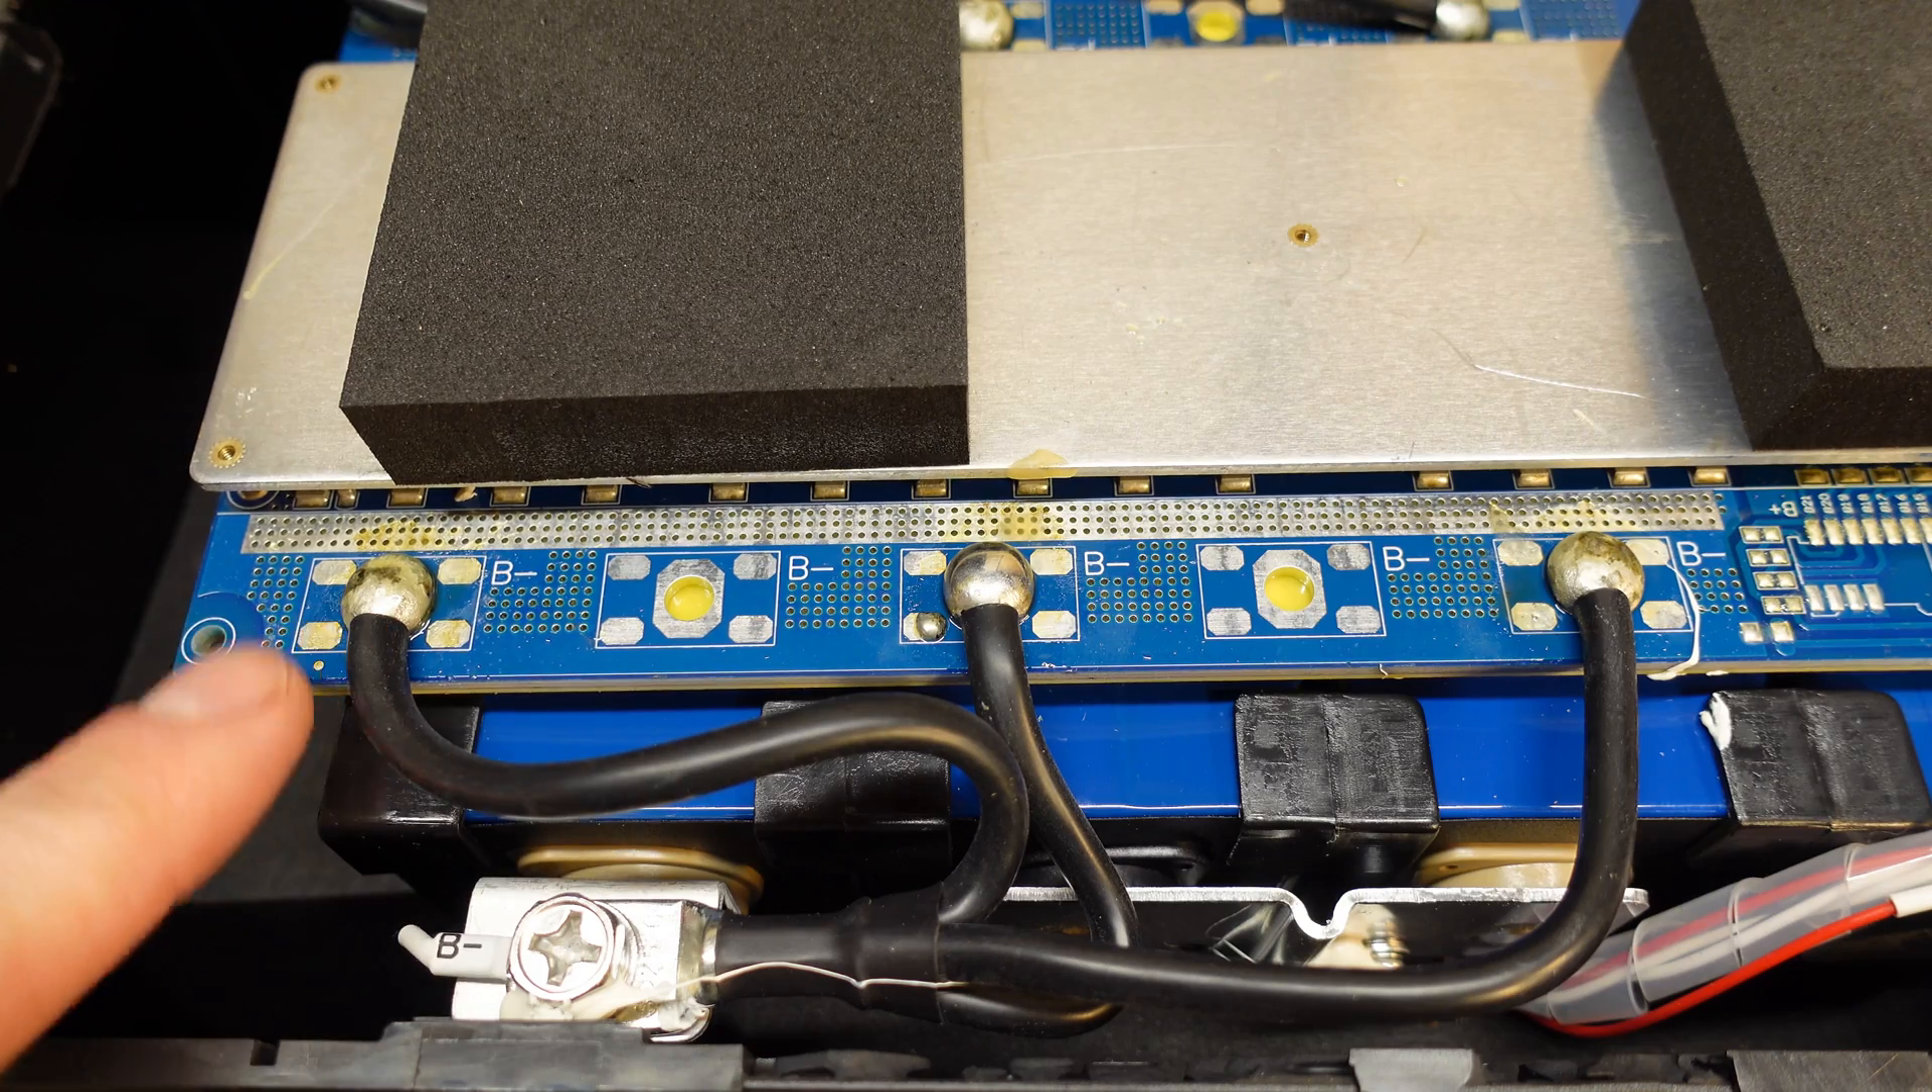The negative conductors are soldered to the BMS.